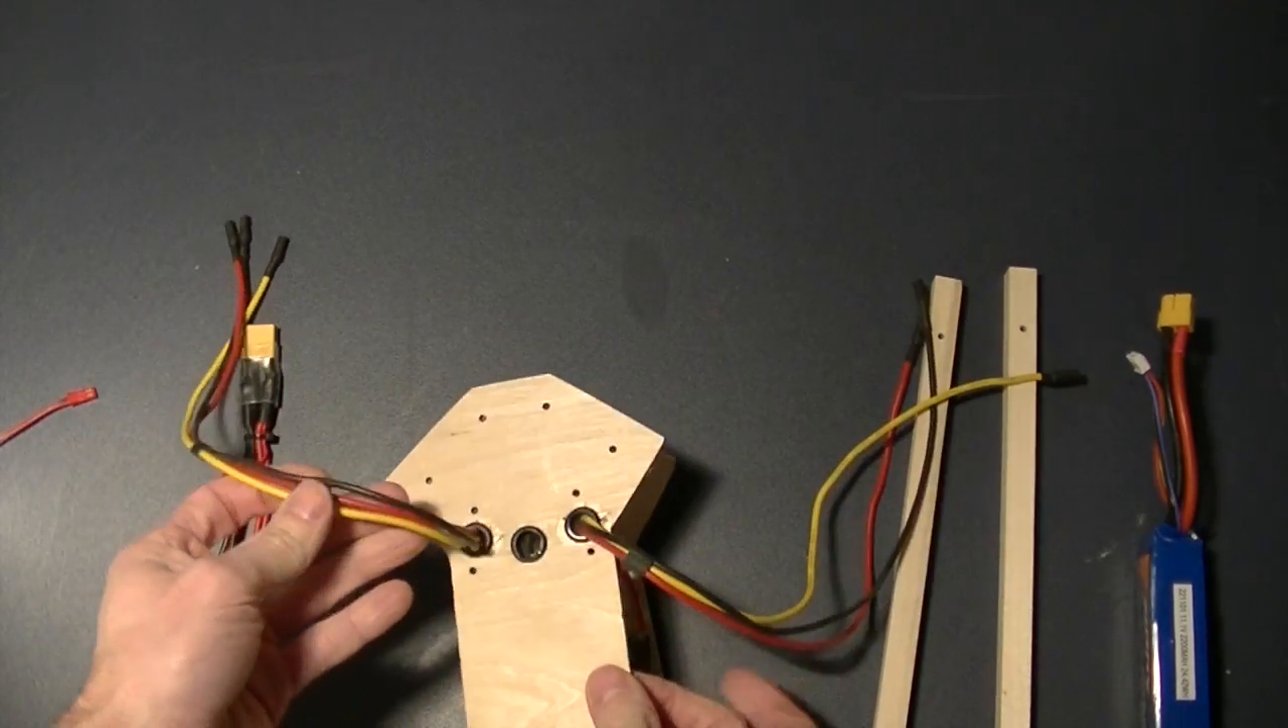And basically what you can see here is I have the two grommets that are coming out the sides and I put those between the the holes that are already in place on the the top.